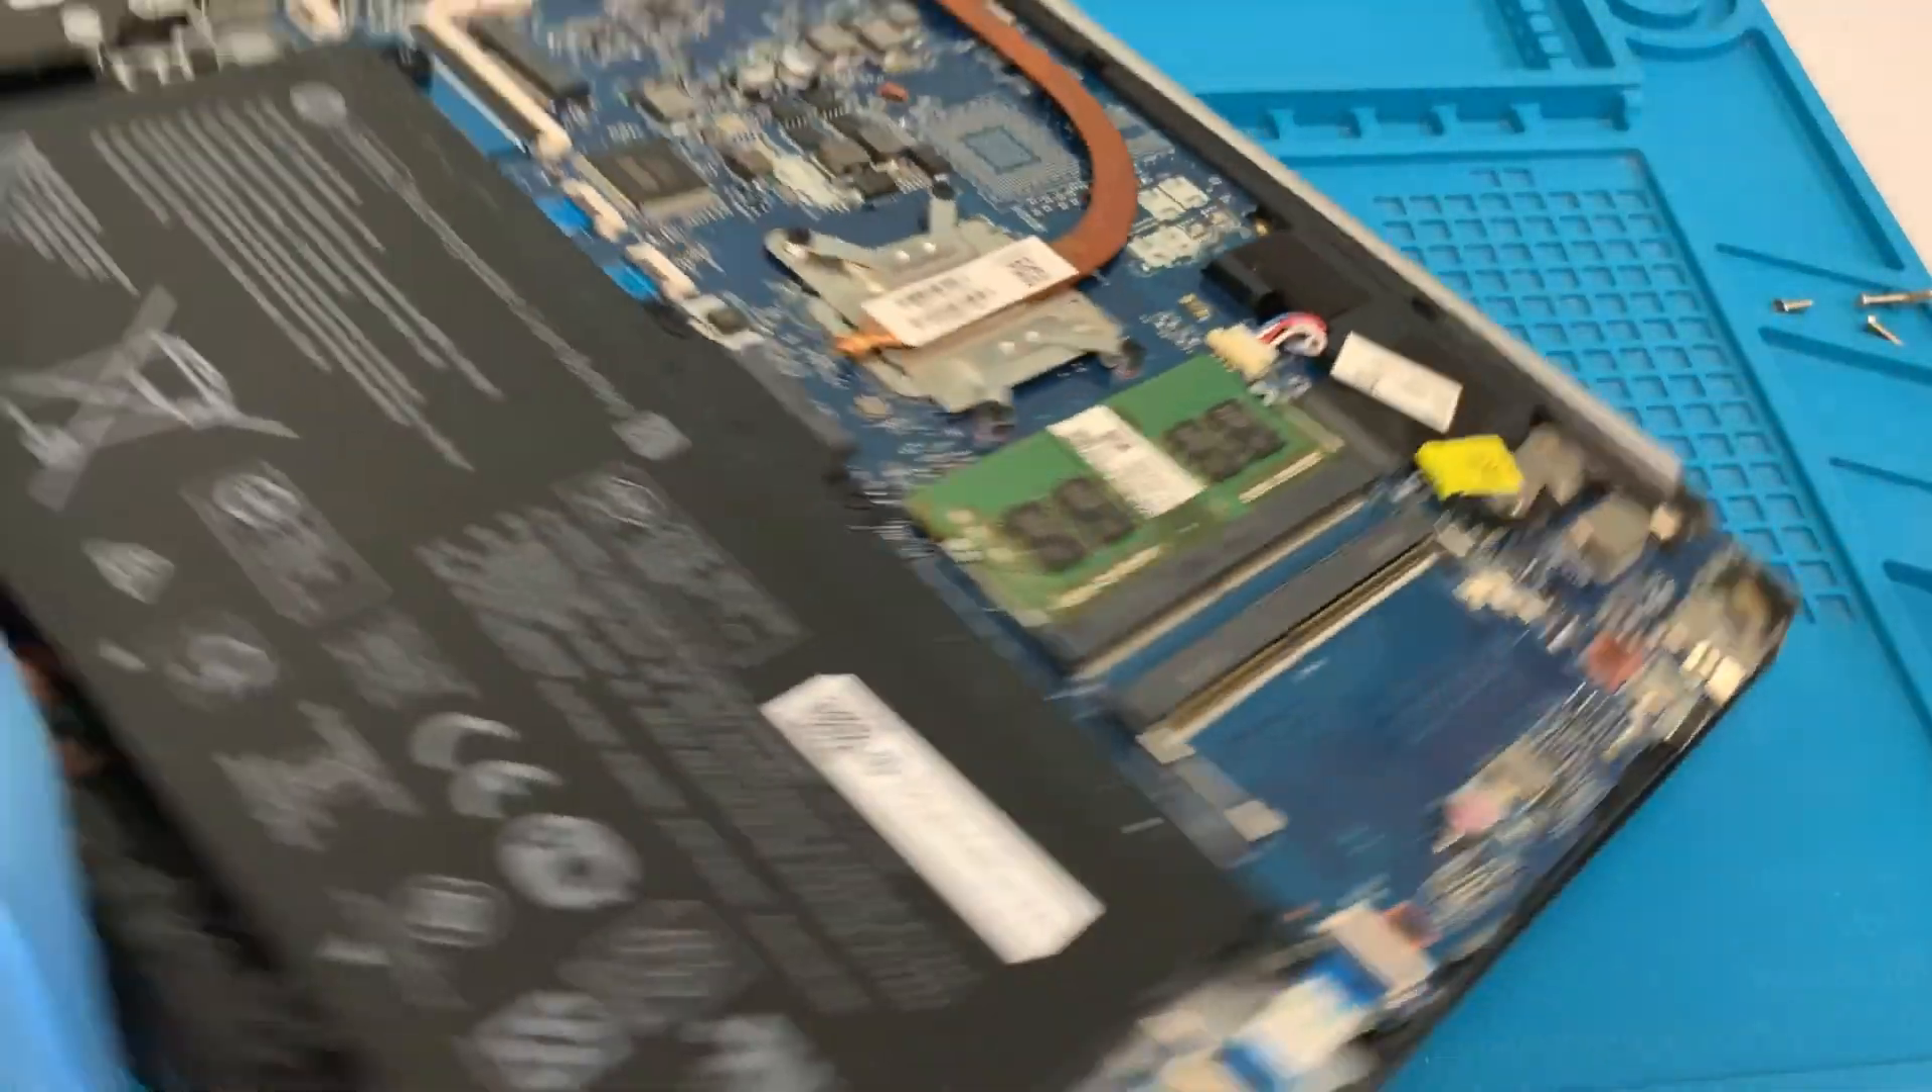And just like that the bottom cover is off.